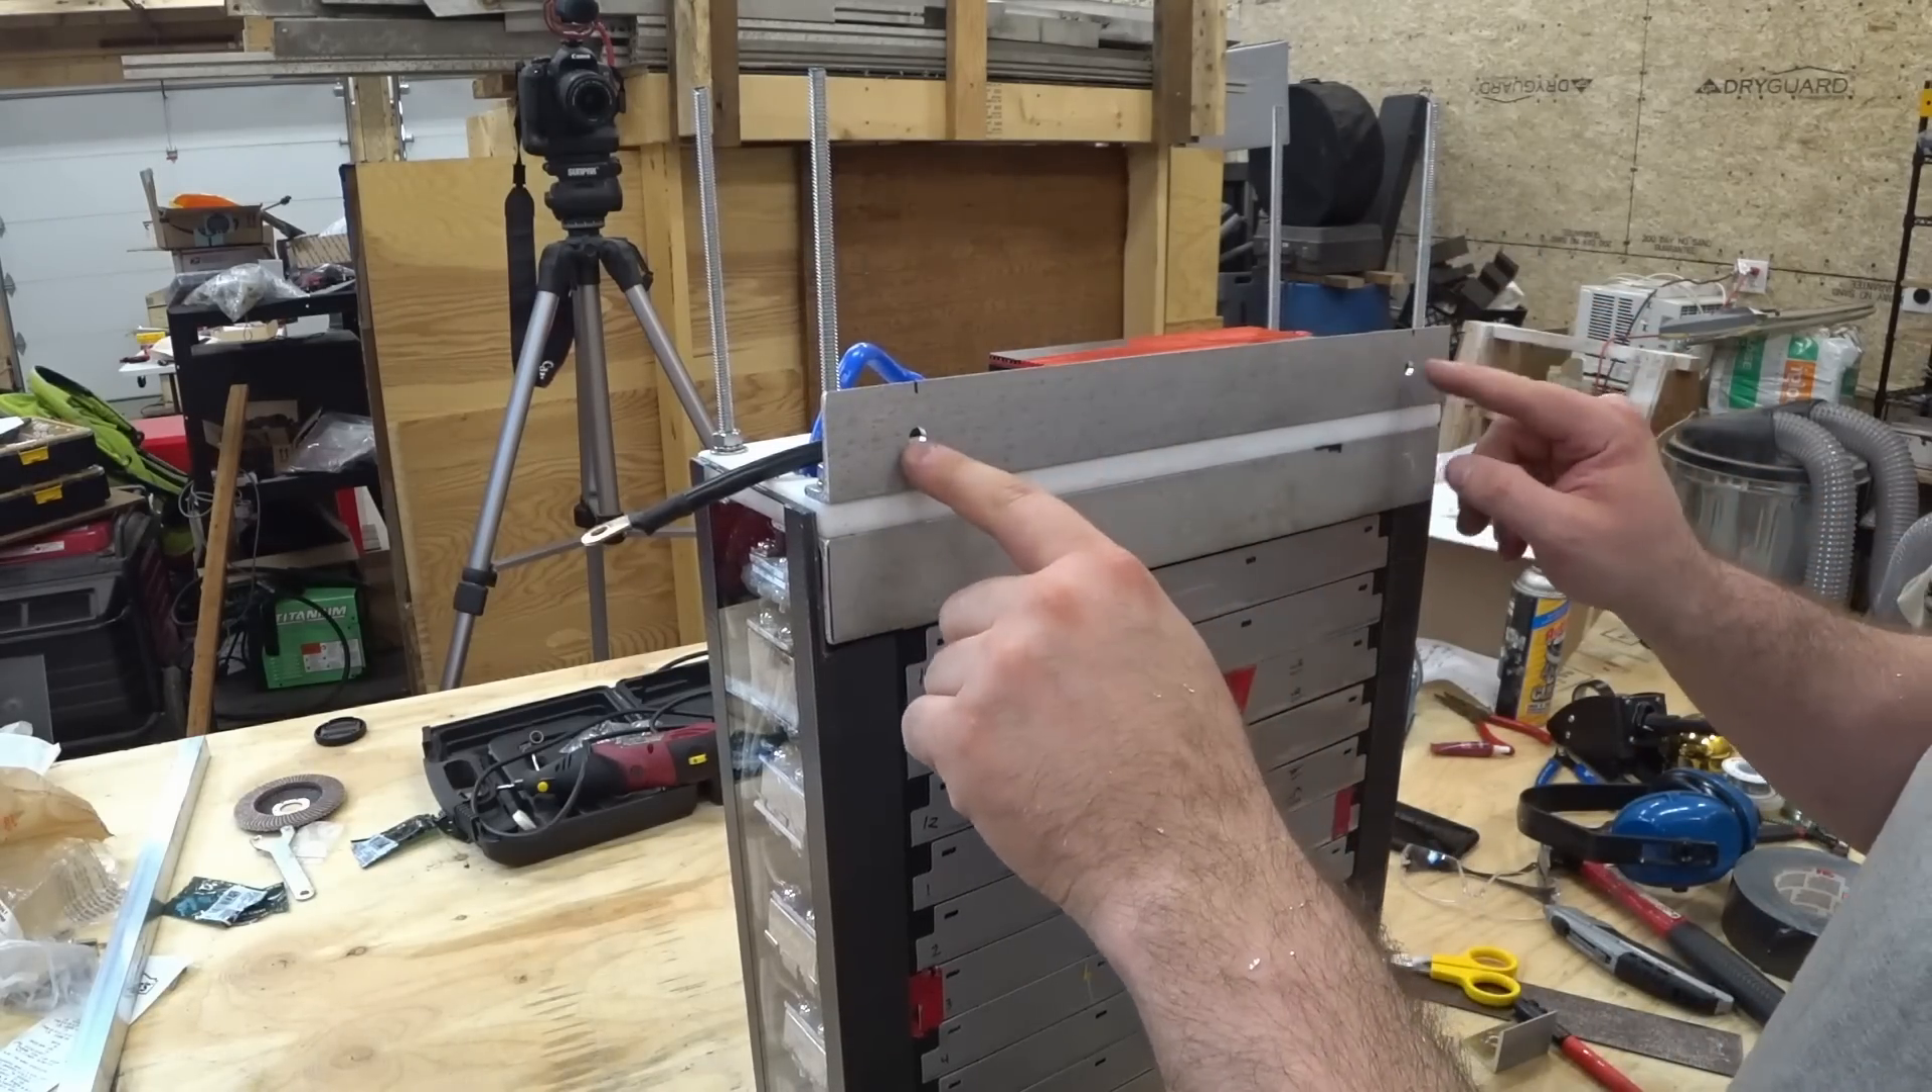I just added this piece of angle to the backside on the top so that I have a way to screw this battery to the wall.